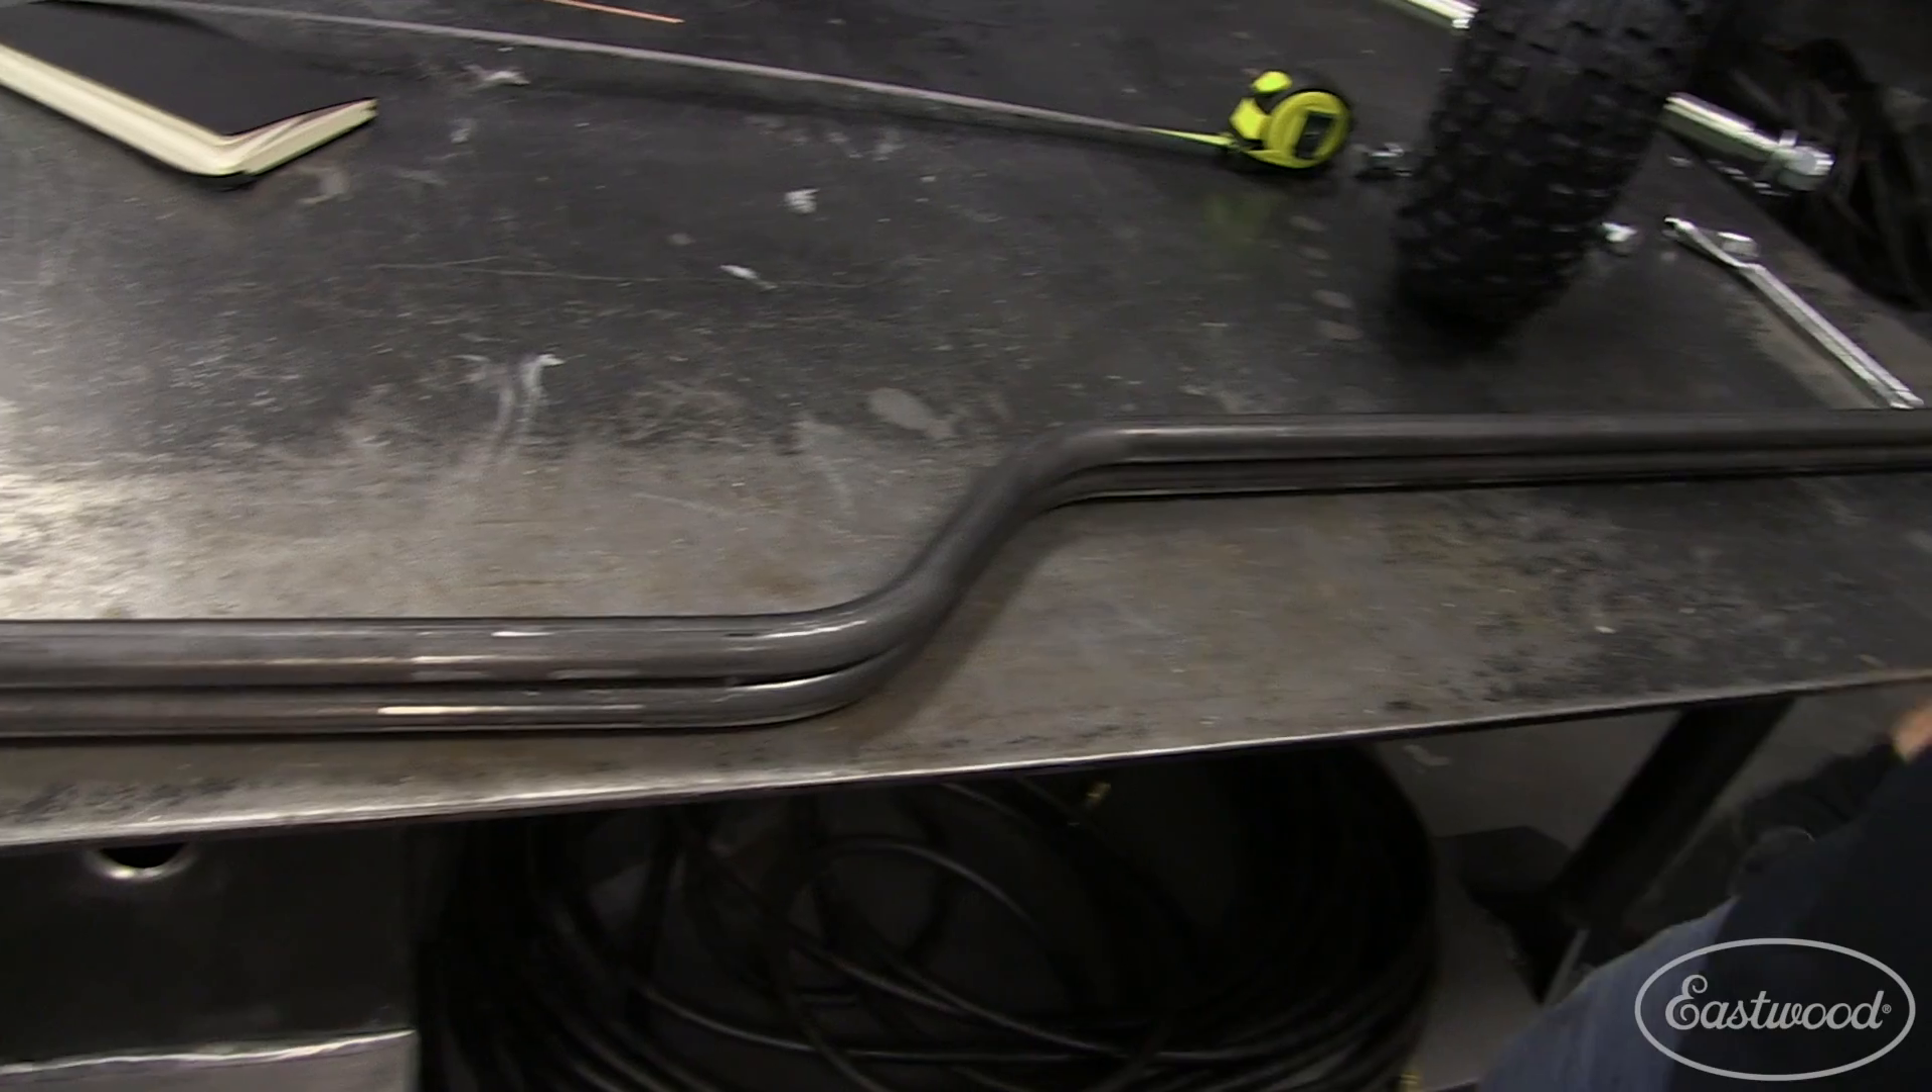But if you guys can see here, both our bends line up, edges meet up.